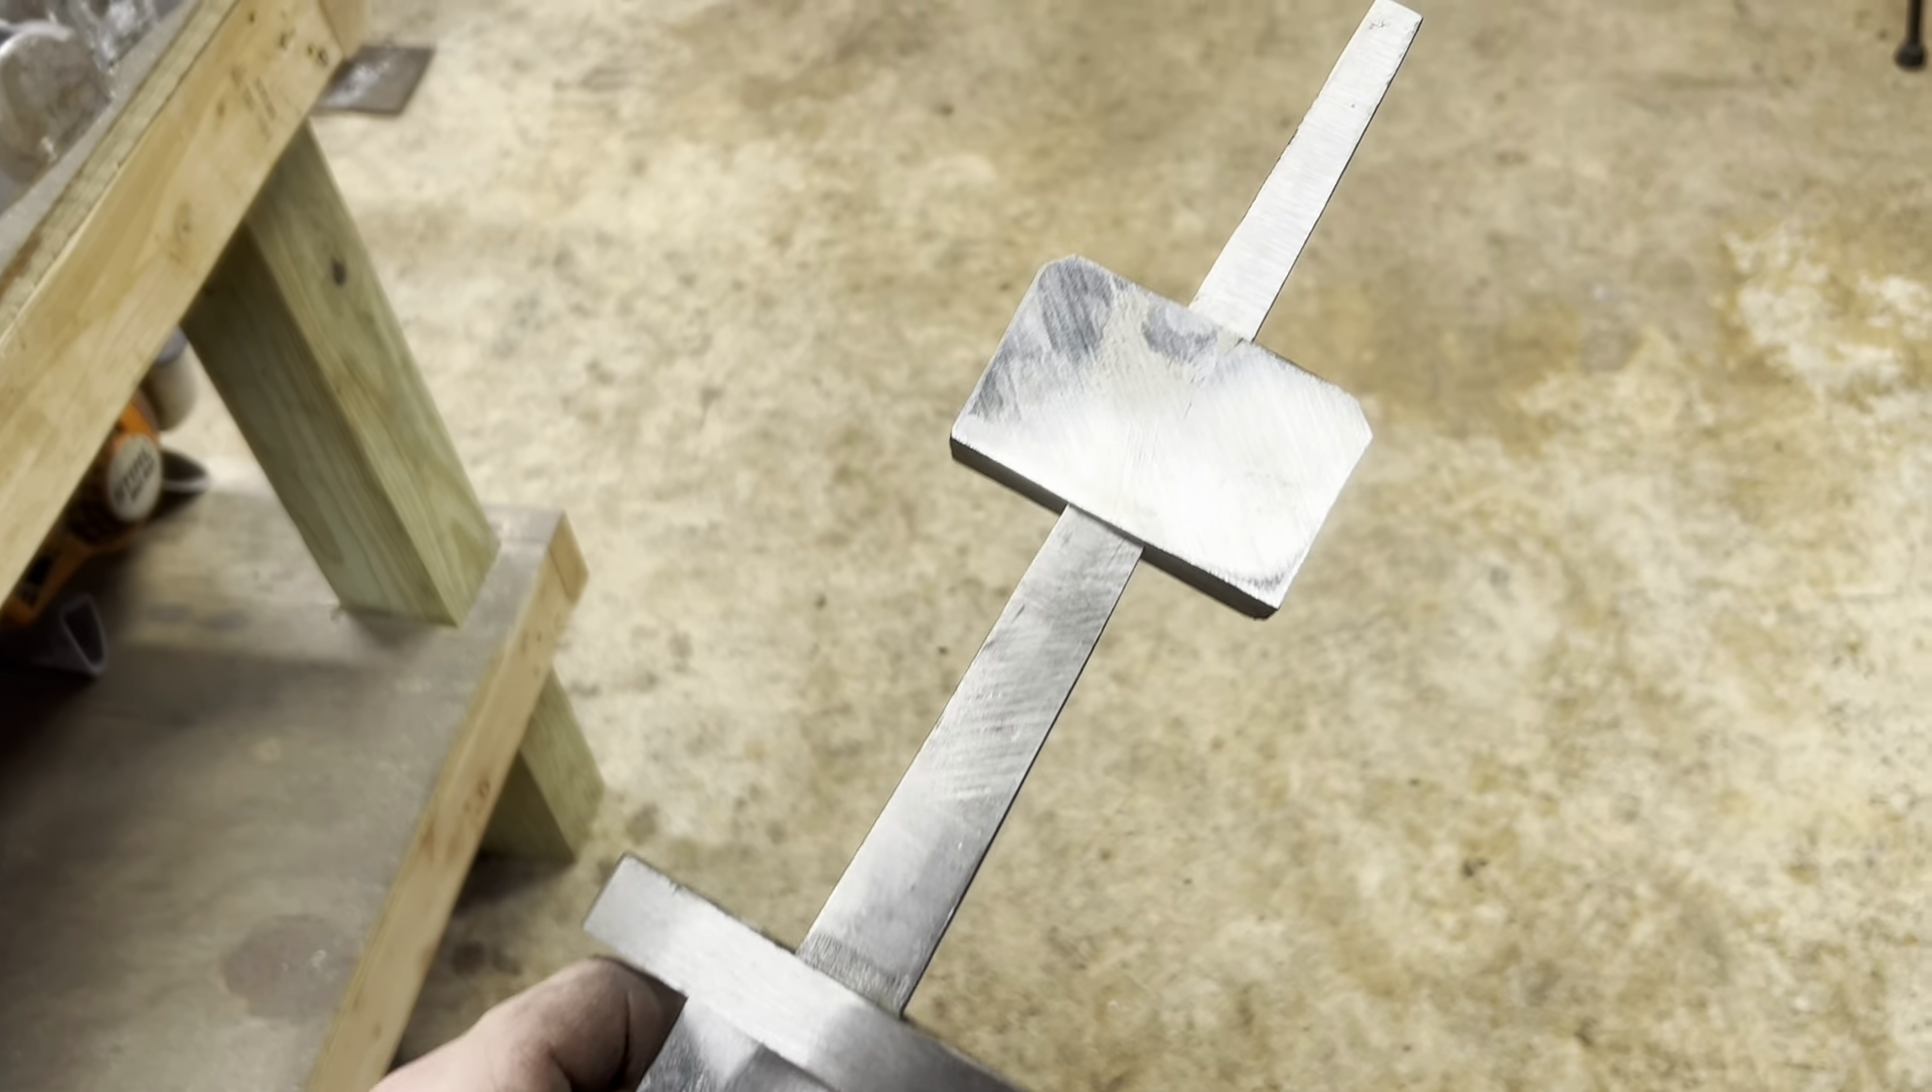Alrighty, so we got our pommel piece slot punched. It's fitting the tang pretty good right where I want it, nice and tight and everything.